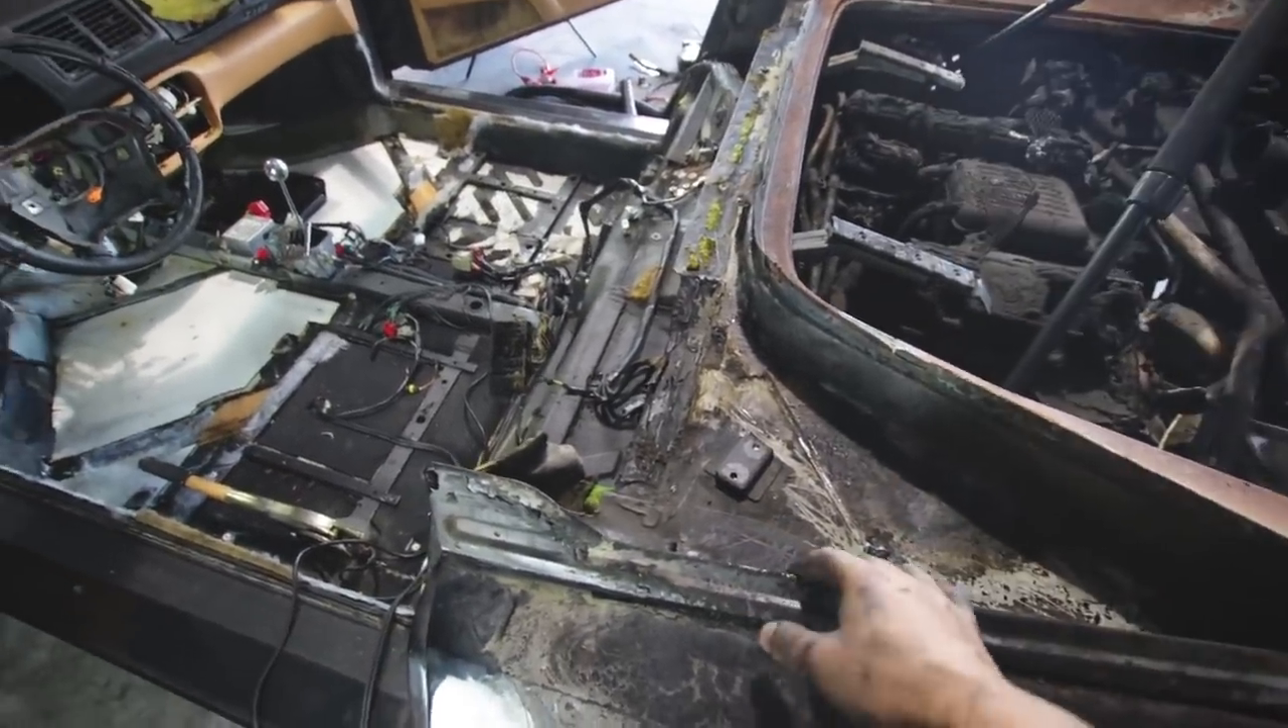I took out all the interior bits, took out the seats, the carpet, and everything that made it a spider.